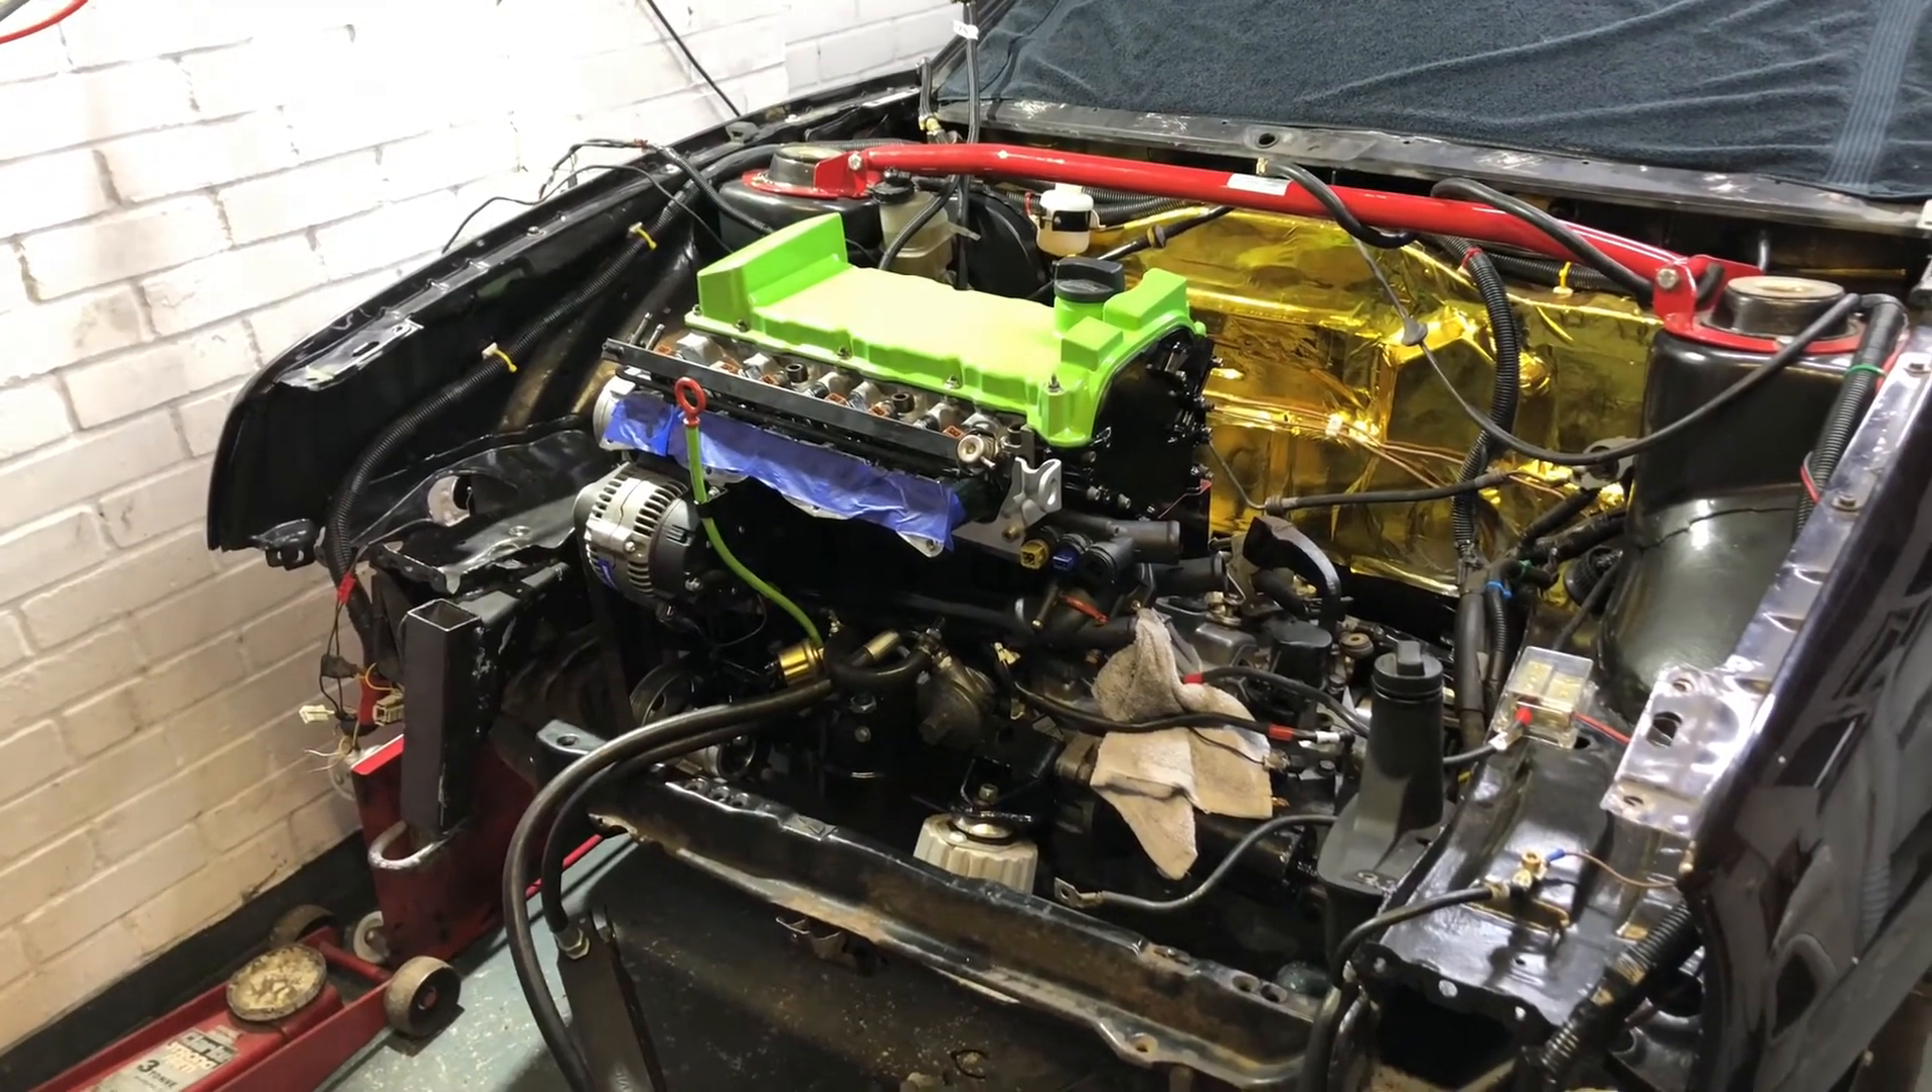The engine is back in it's only on the engine mounts at the moment.